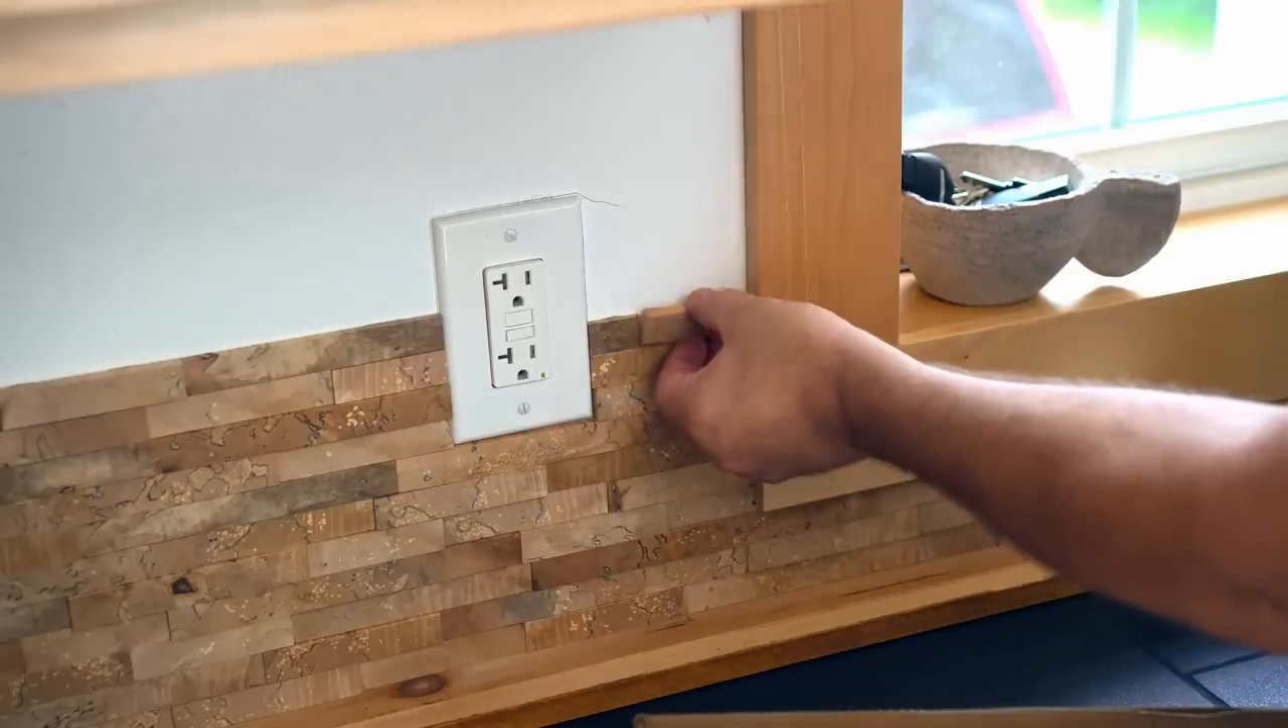Here you can see the outlet plate is back in place and I'm fitting the blocks around it.